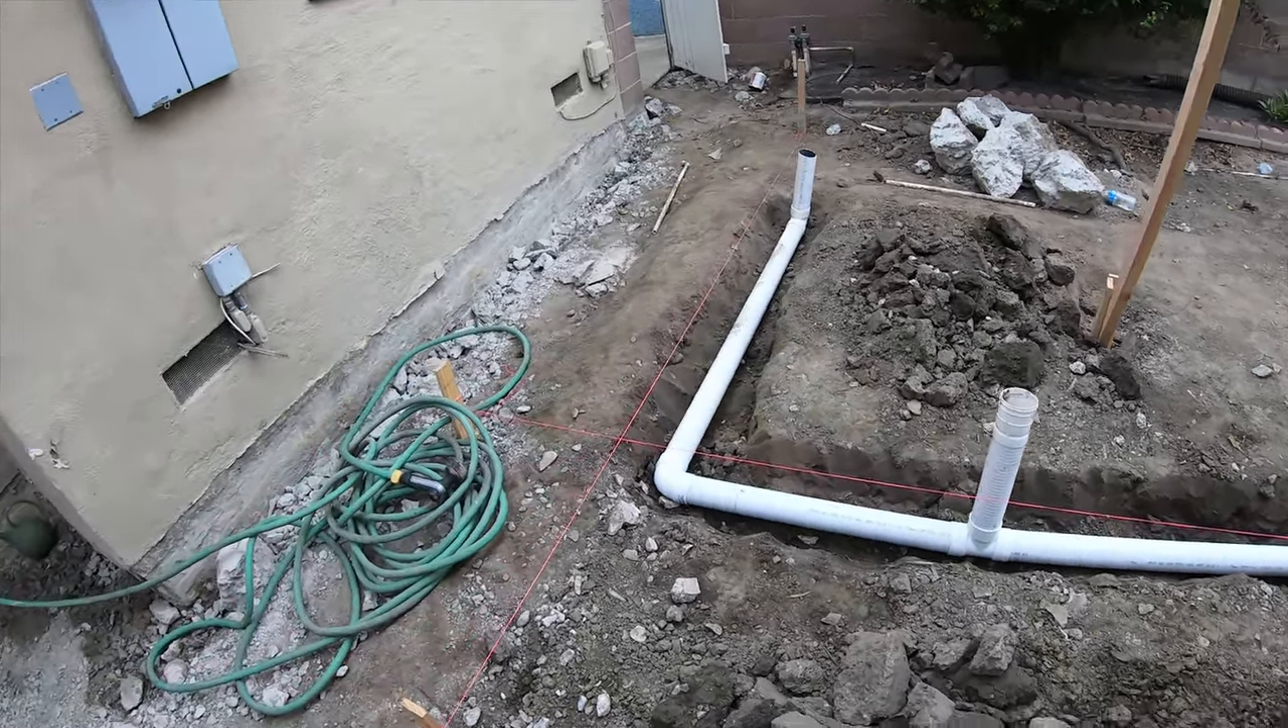Okay so drains are pretty much all set and done they just need to be covered.